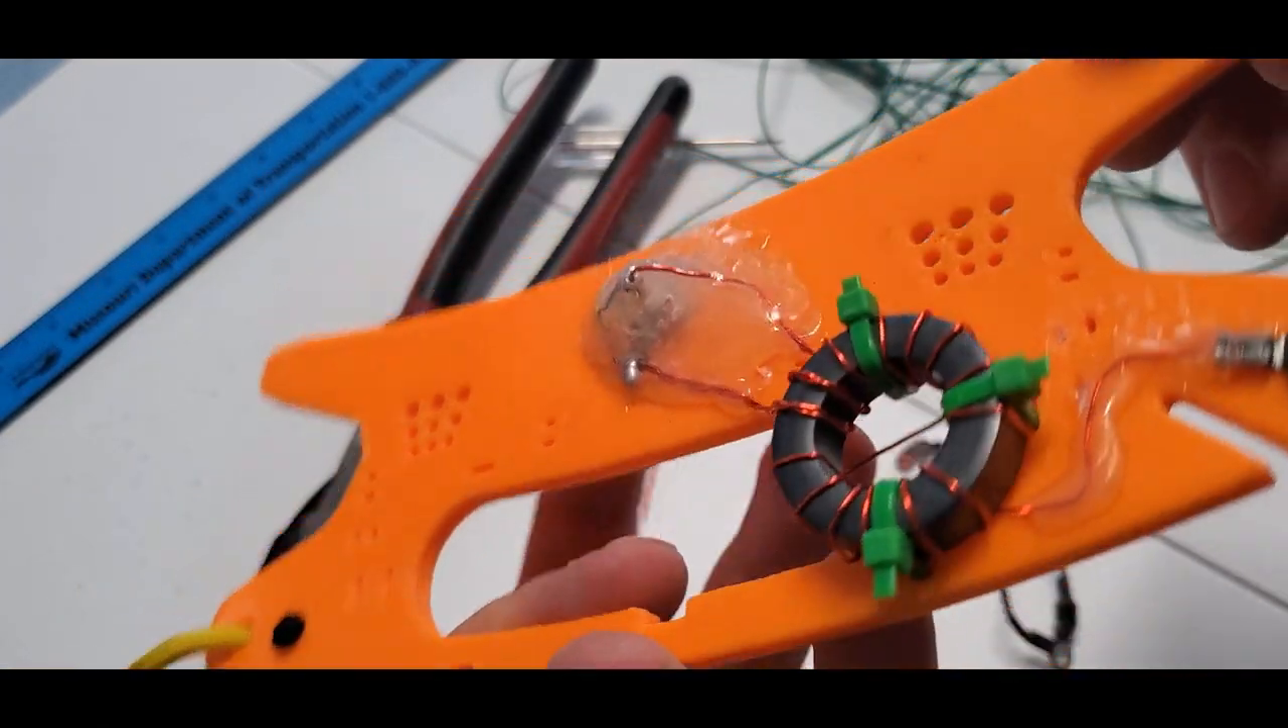You can see i got hot glue everywhere on all the wires holding them down so that nothing's going to move come unsoldered.